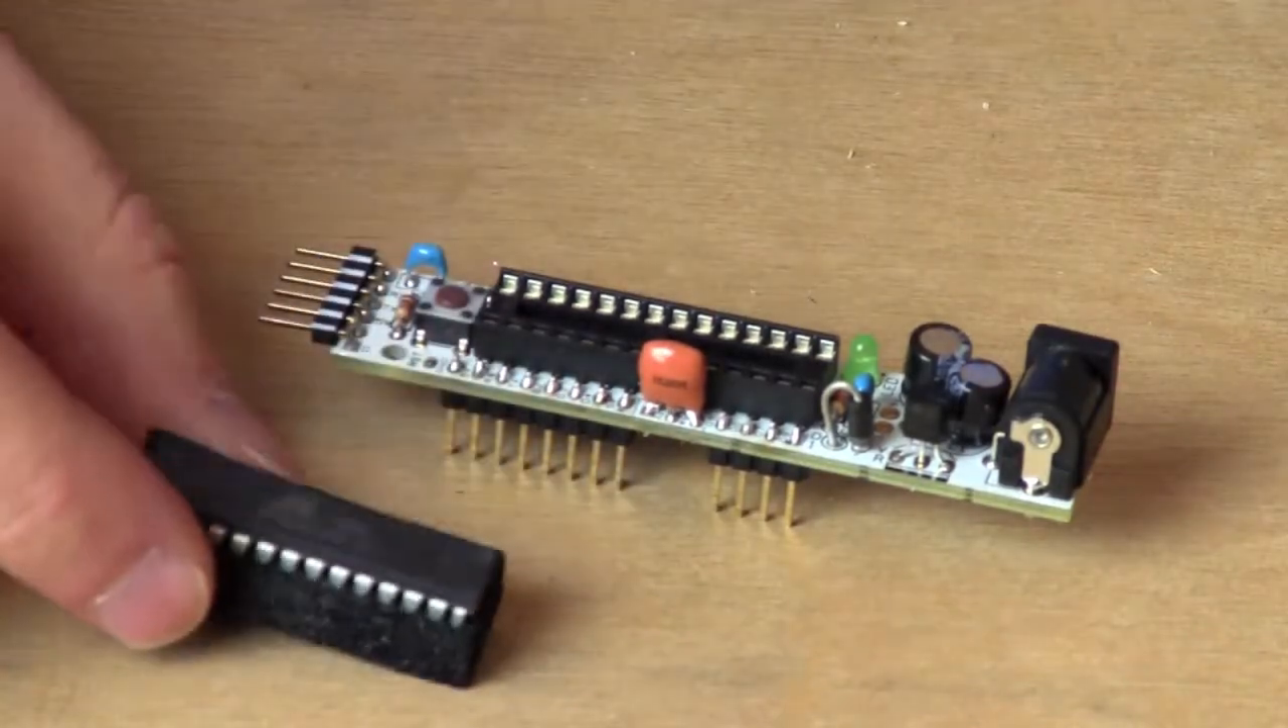Done and done. The last thing we need to do is insert the processor.